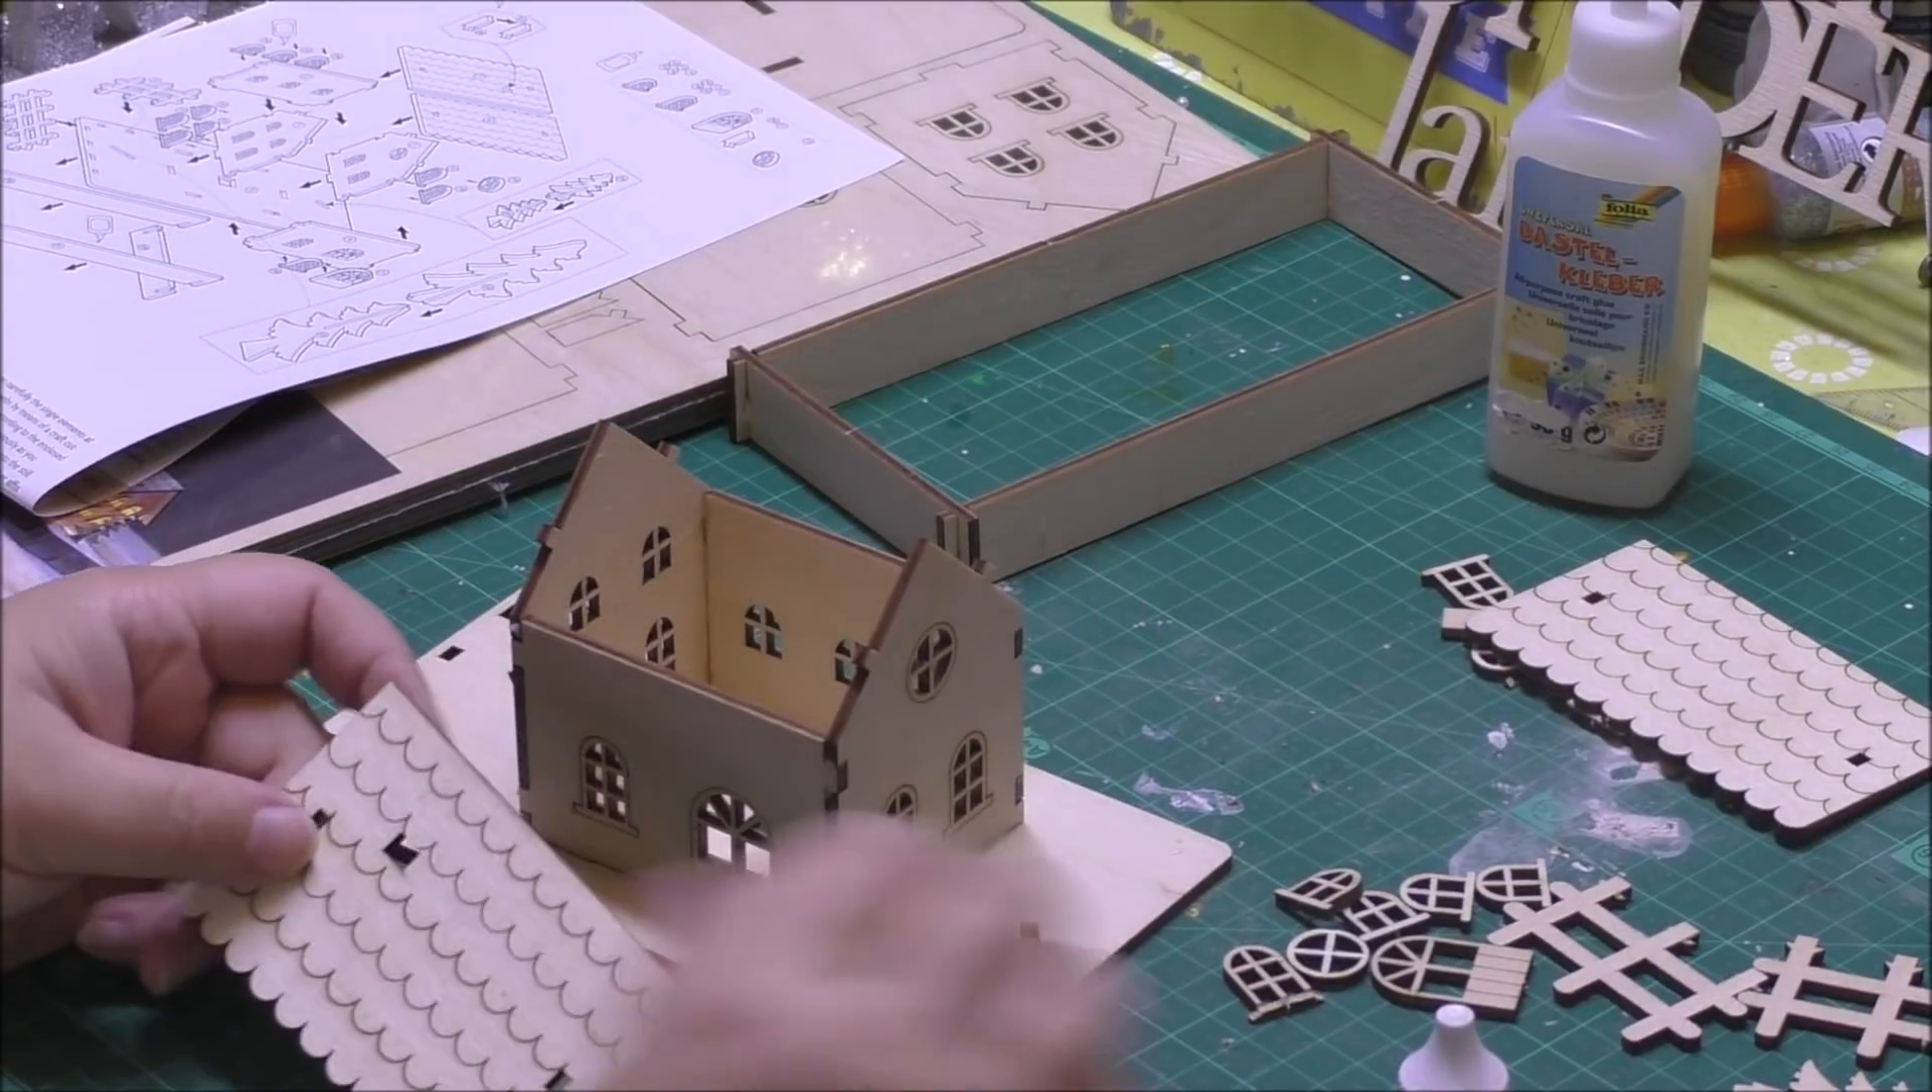Ich habe dann jetzt hier die ersten teile schon mal zusammengesteckt ein bisschen kleber mit dran und jetzt kommt noch das dach.